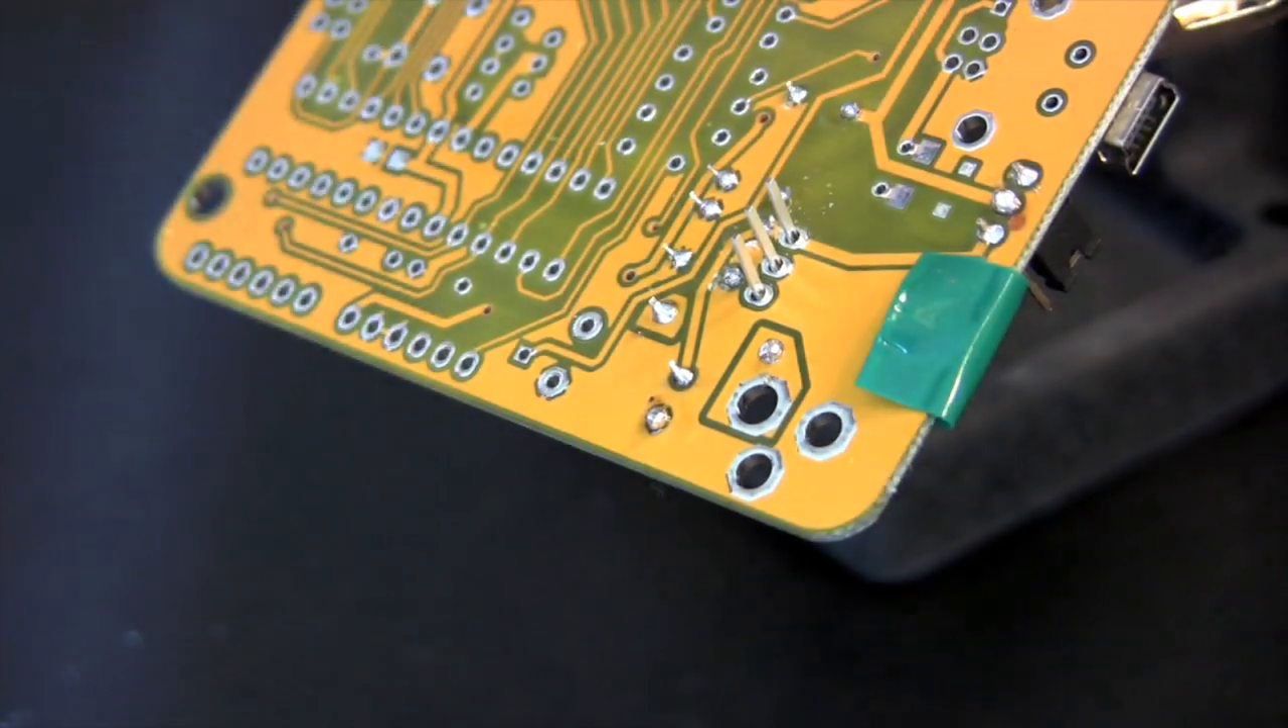Now, I've again used a piece of tape to hold the component in place.